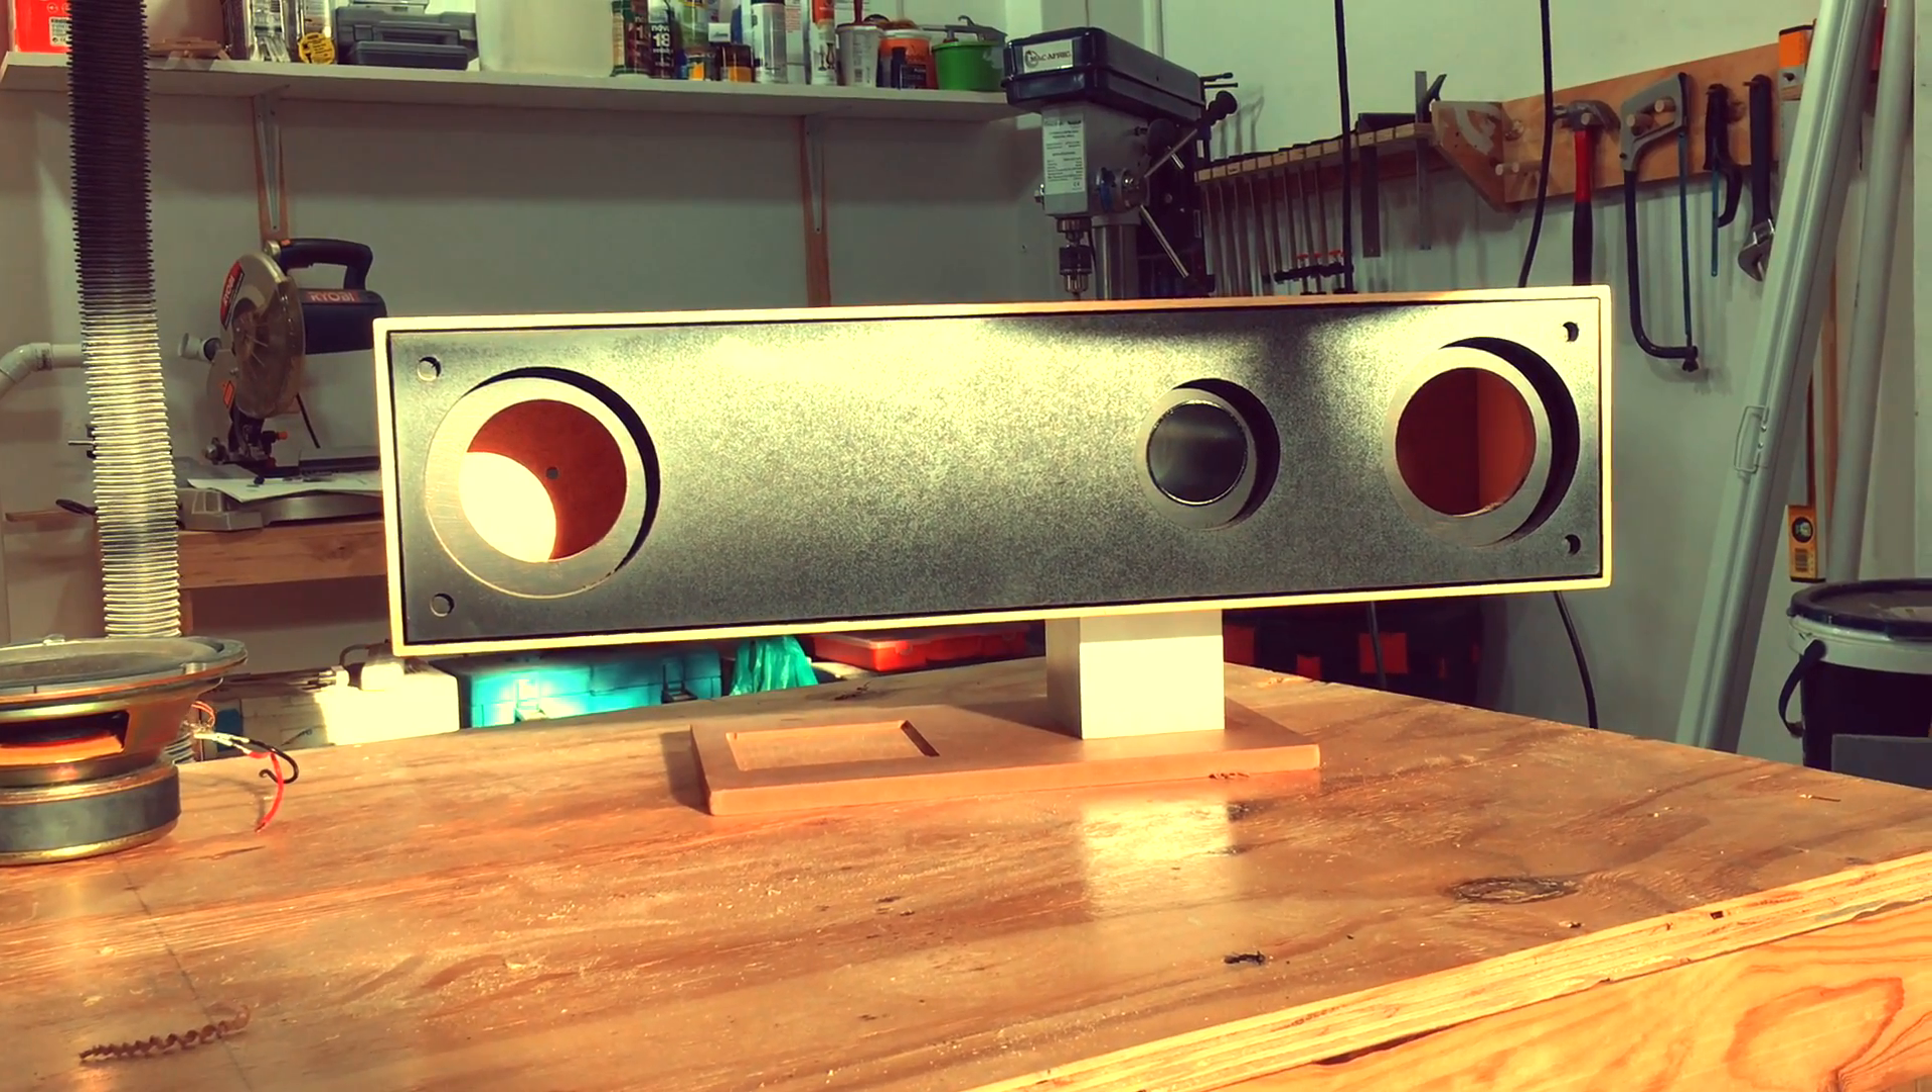Here's a result after finishing the bamboo cladding and attaching the aluminum and MDF stand.